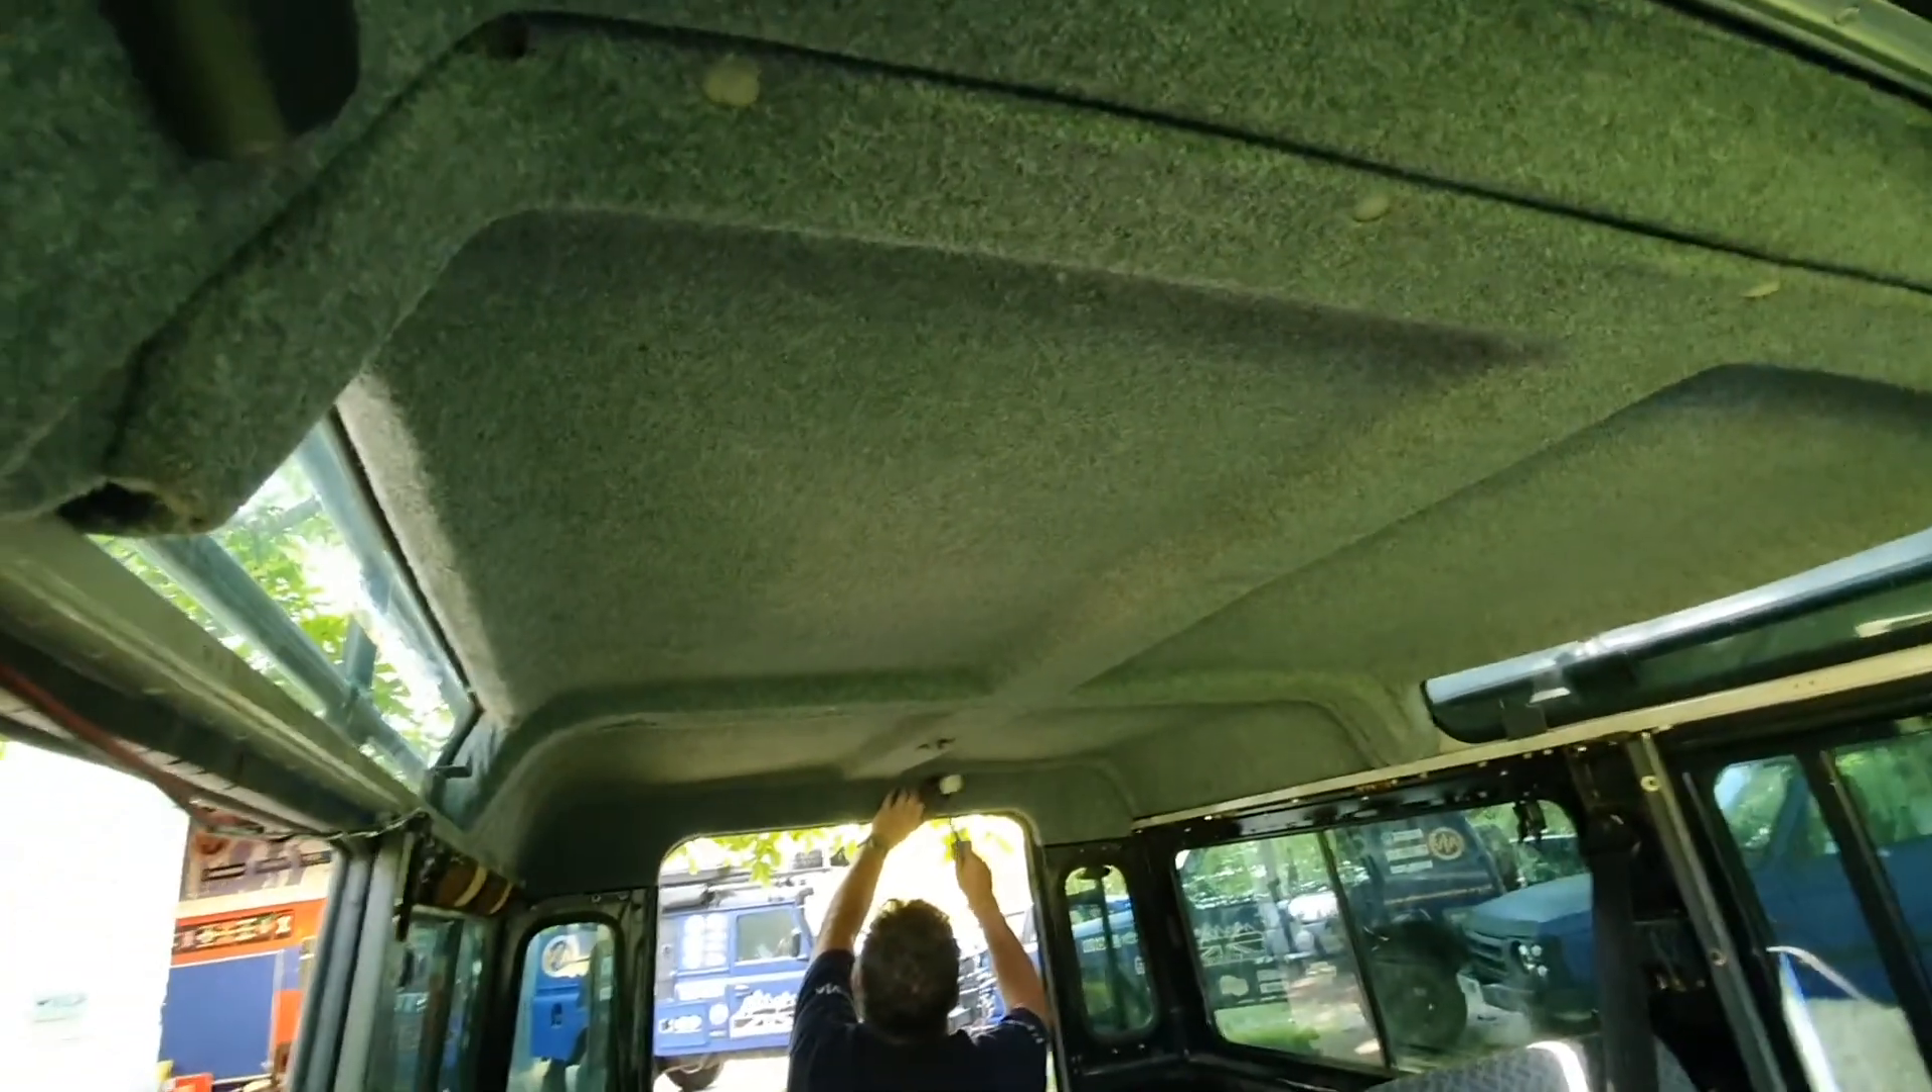Headlining's in now uh we just got to put the seal around the uh sunroof.